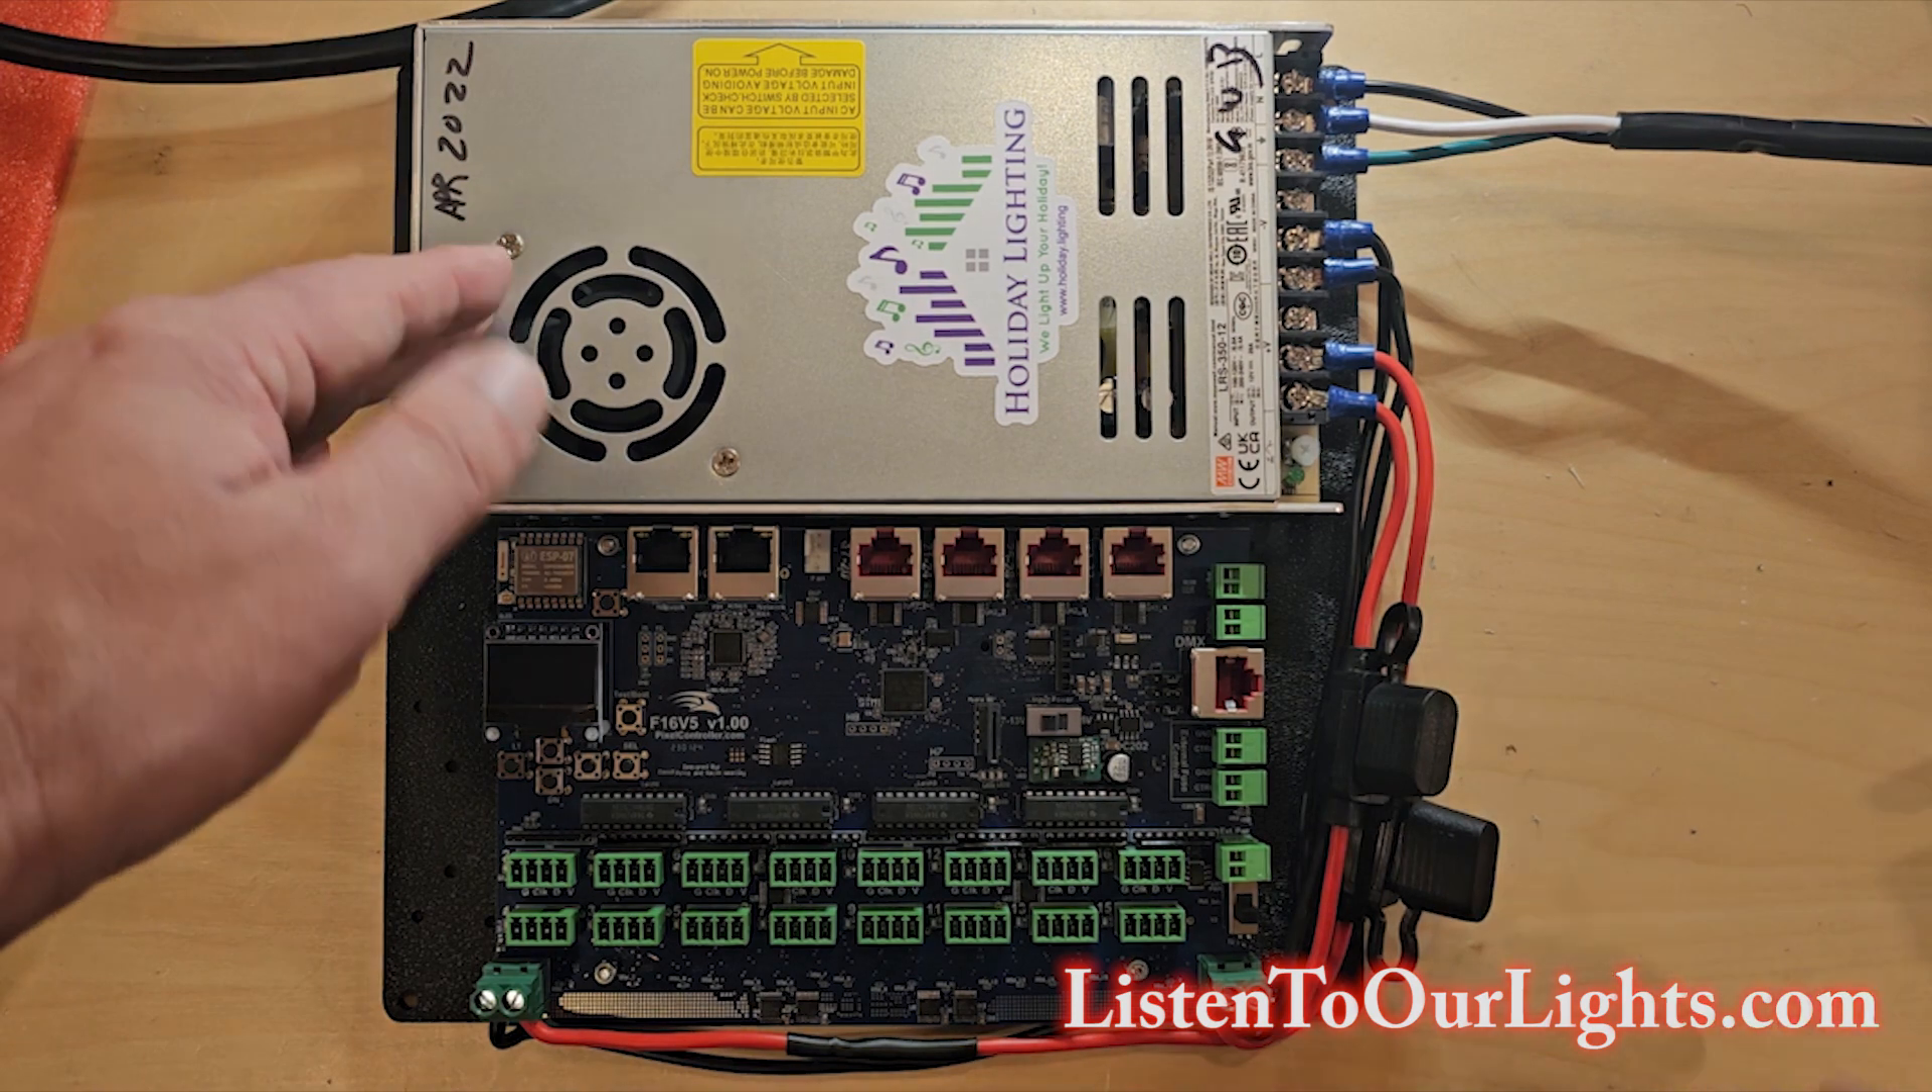We have the board mounted to the the mounting plate we have the power supply mounted on the mounting plate.